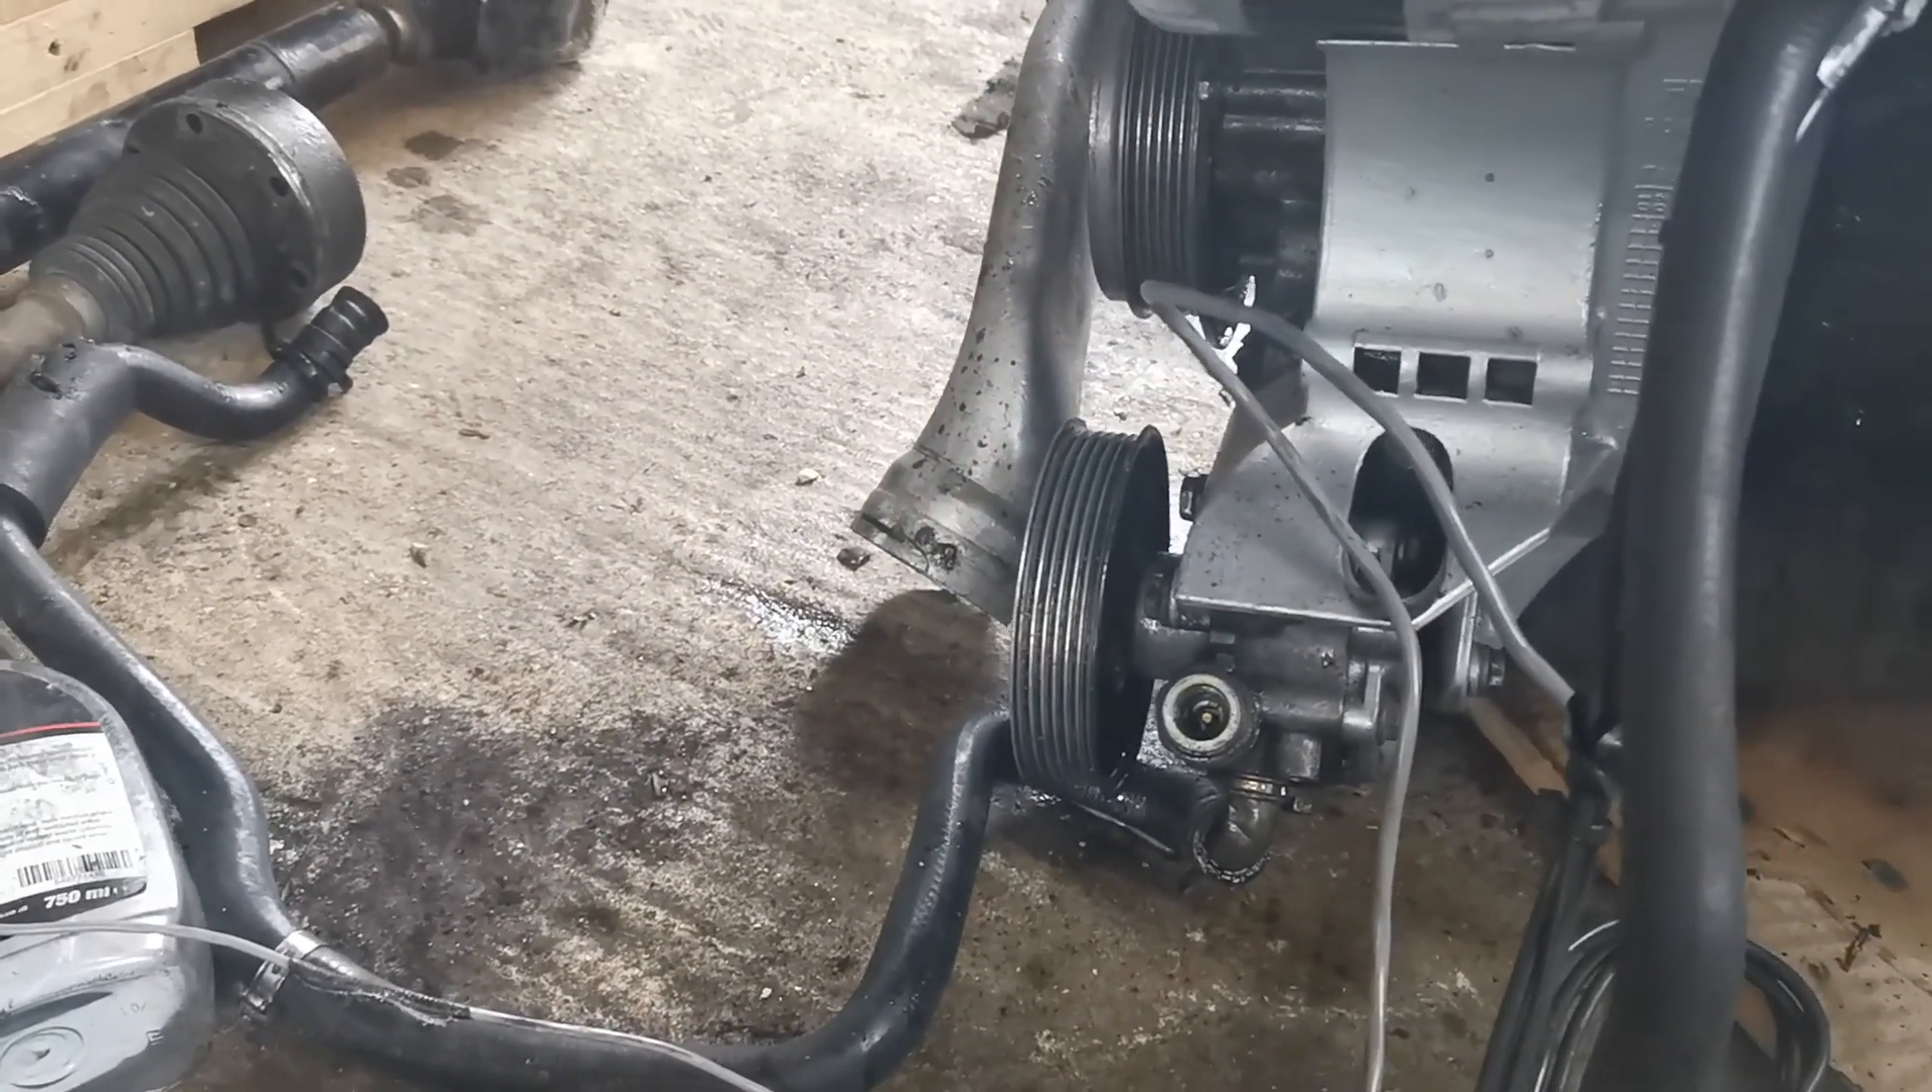Power steering pump is back on.